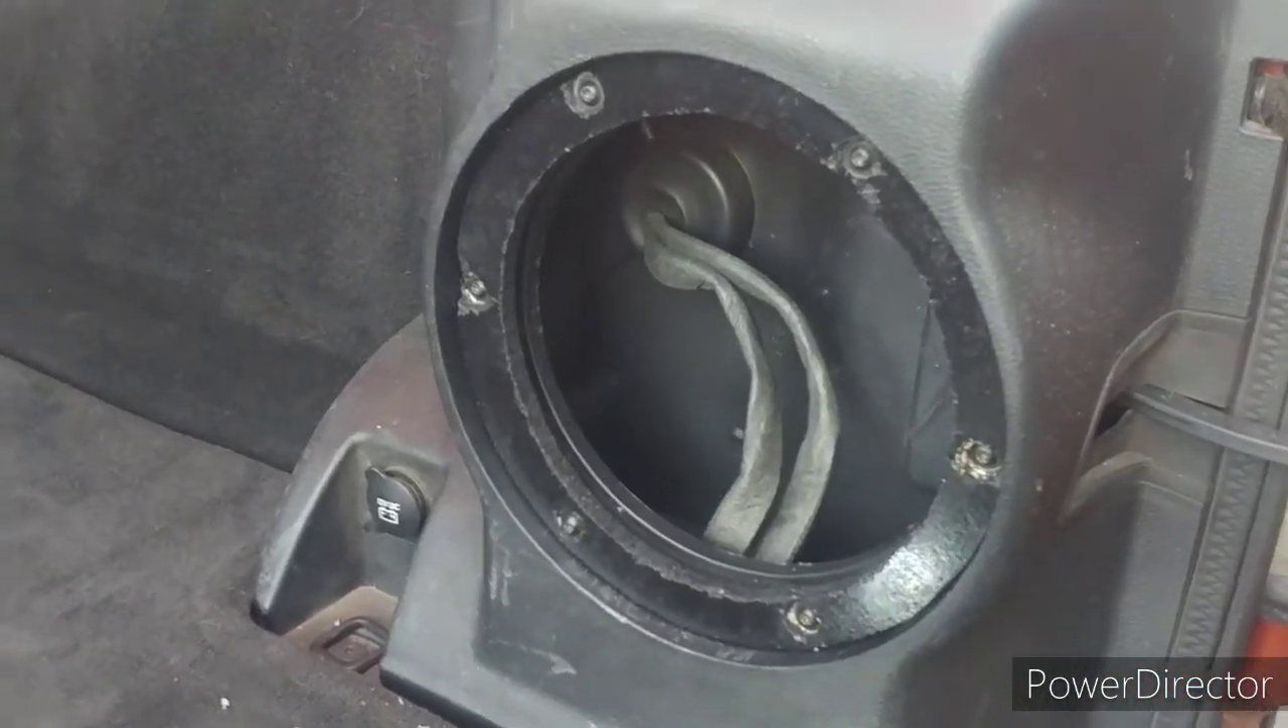The adapter's in there the stock bolts are actually holding it all in place and now i just gotta drill my pilot holes in with this little thin bit here.